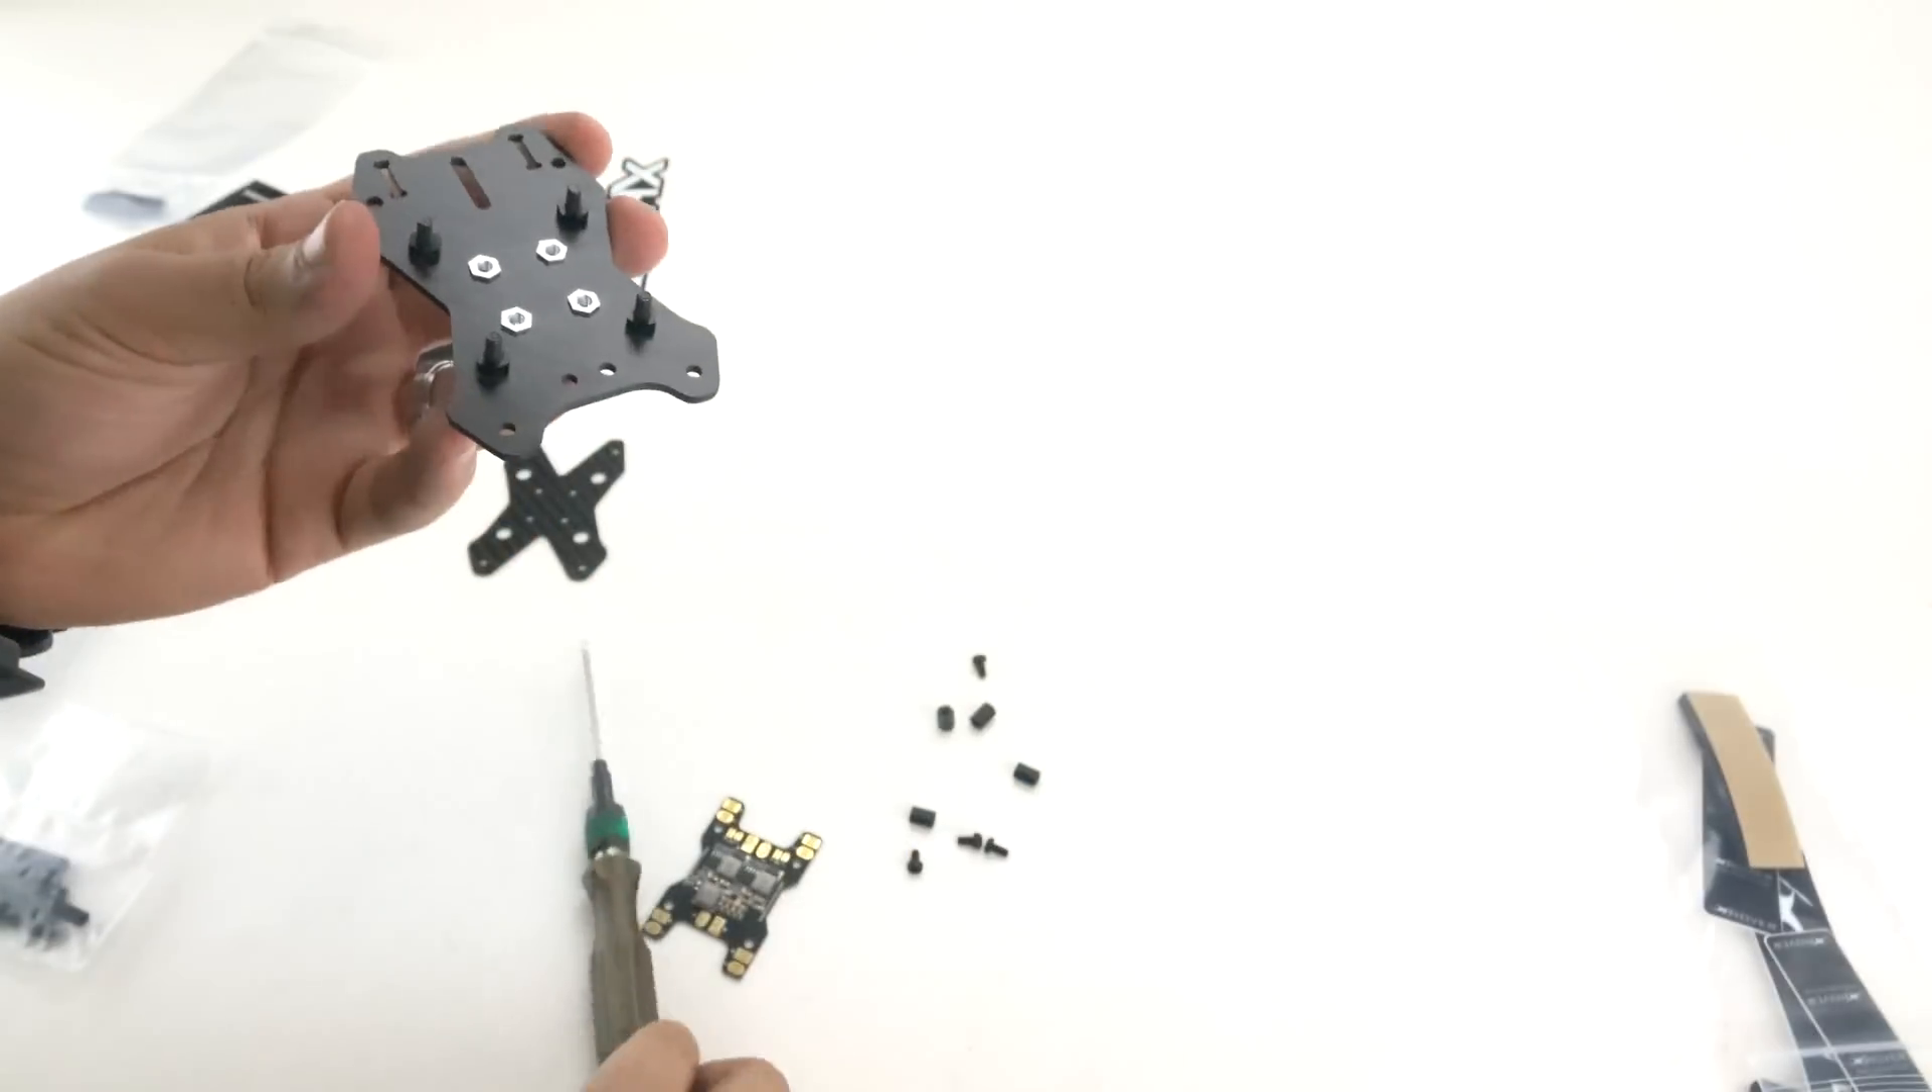So once you have all your screws and nuts in, this is what it should look like.